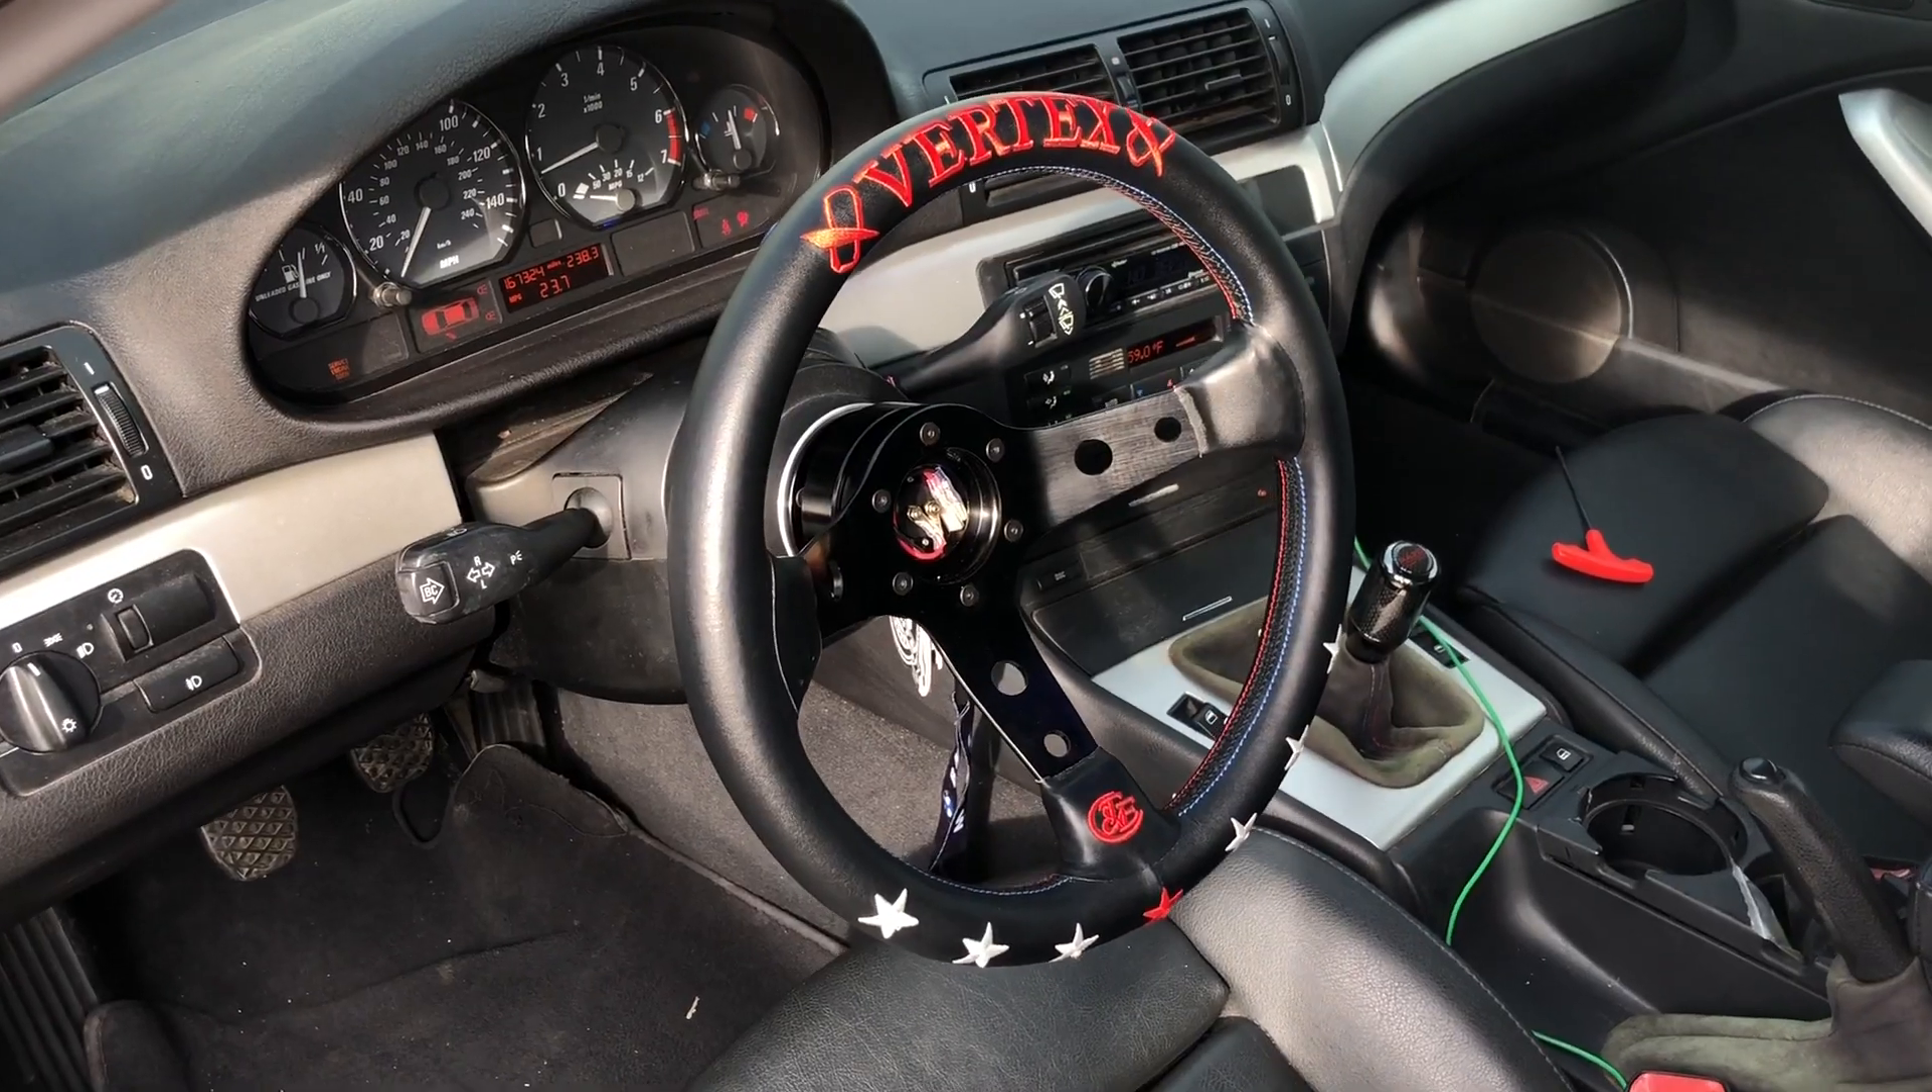Quick release steering wheel is on and there we go guys quick release steering wheel has been installed.